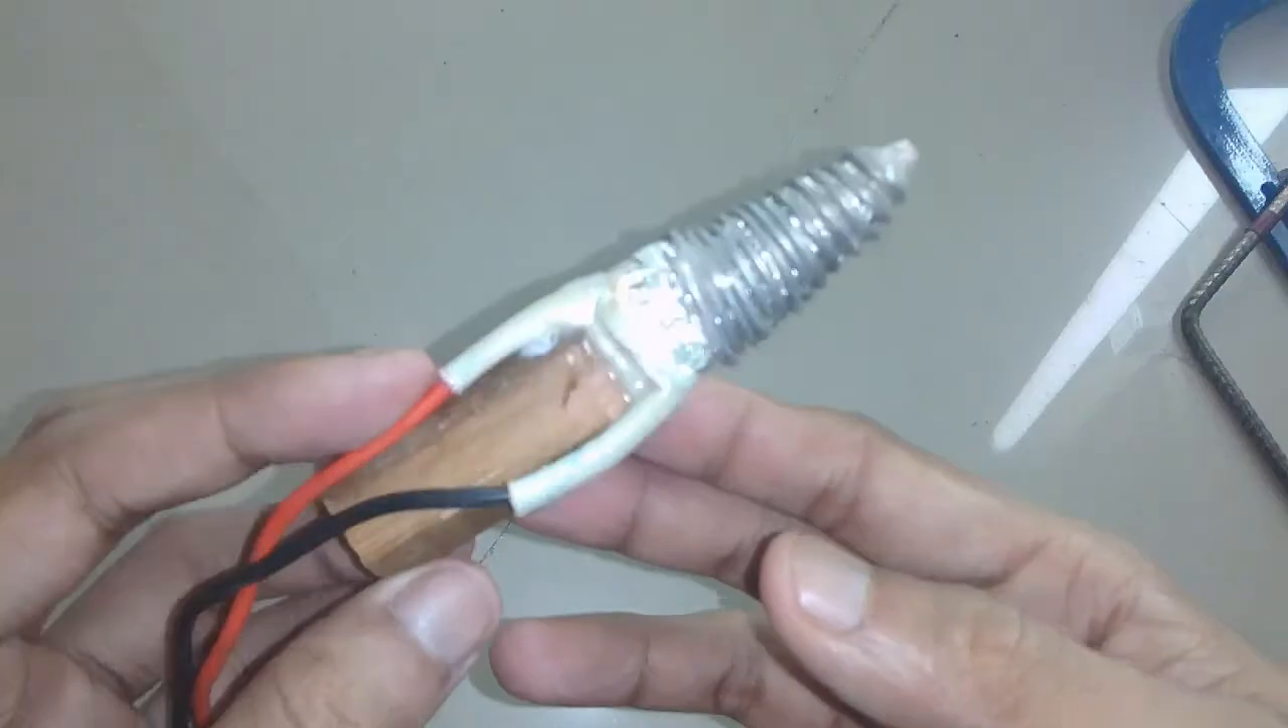Finally I glued the heating tip on top of the bamboo tube with fast curing epoxy glue and after it was fully cured it looked like an alien gun ammunition from the 1987 predator movie.